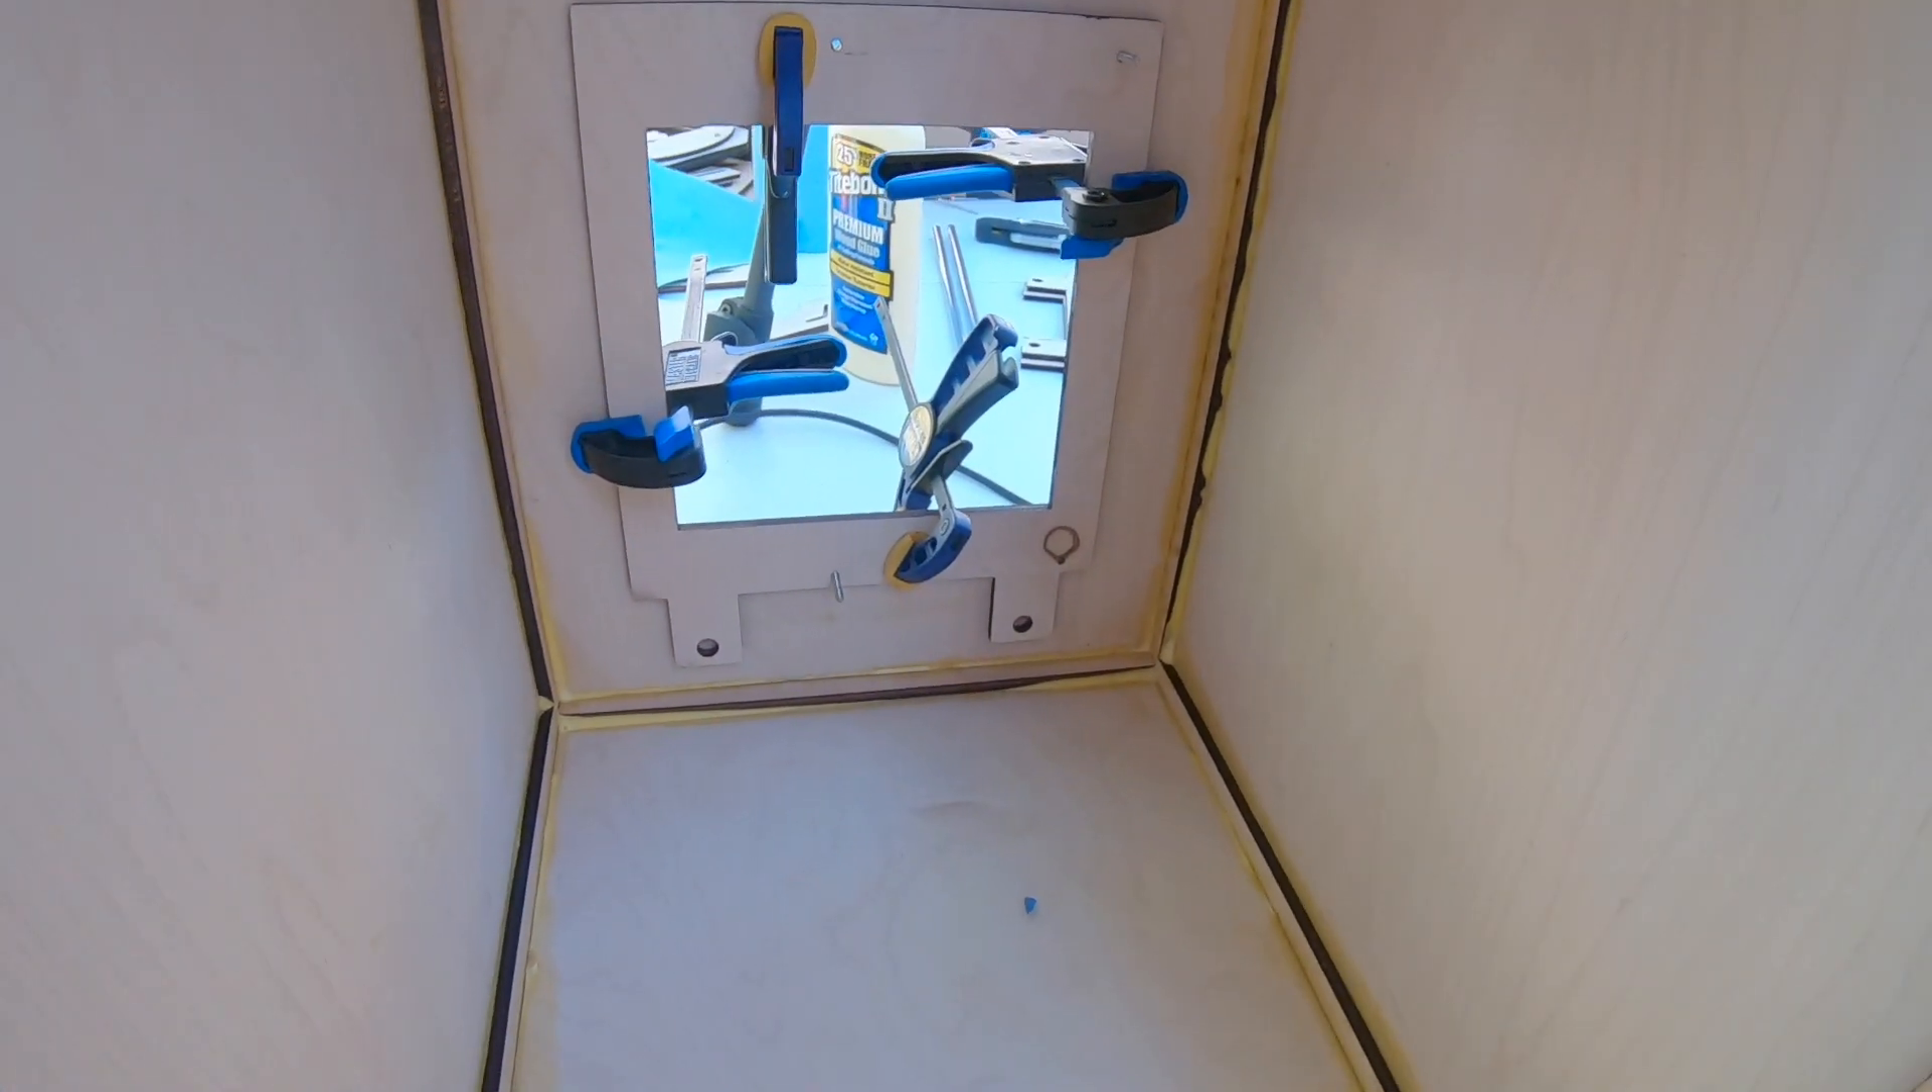Well, okay, so I got that bracket clamped, glued and clamped.